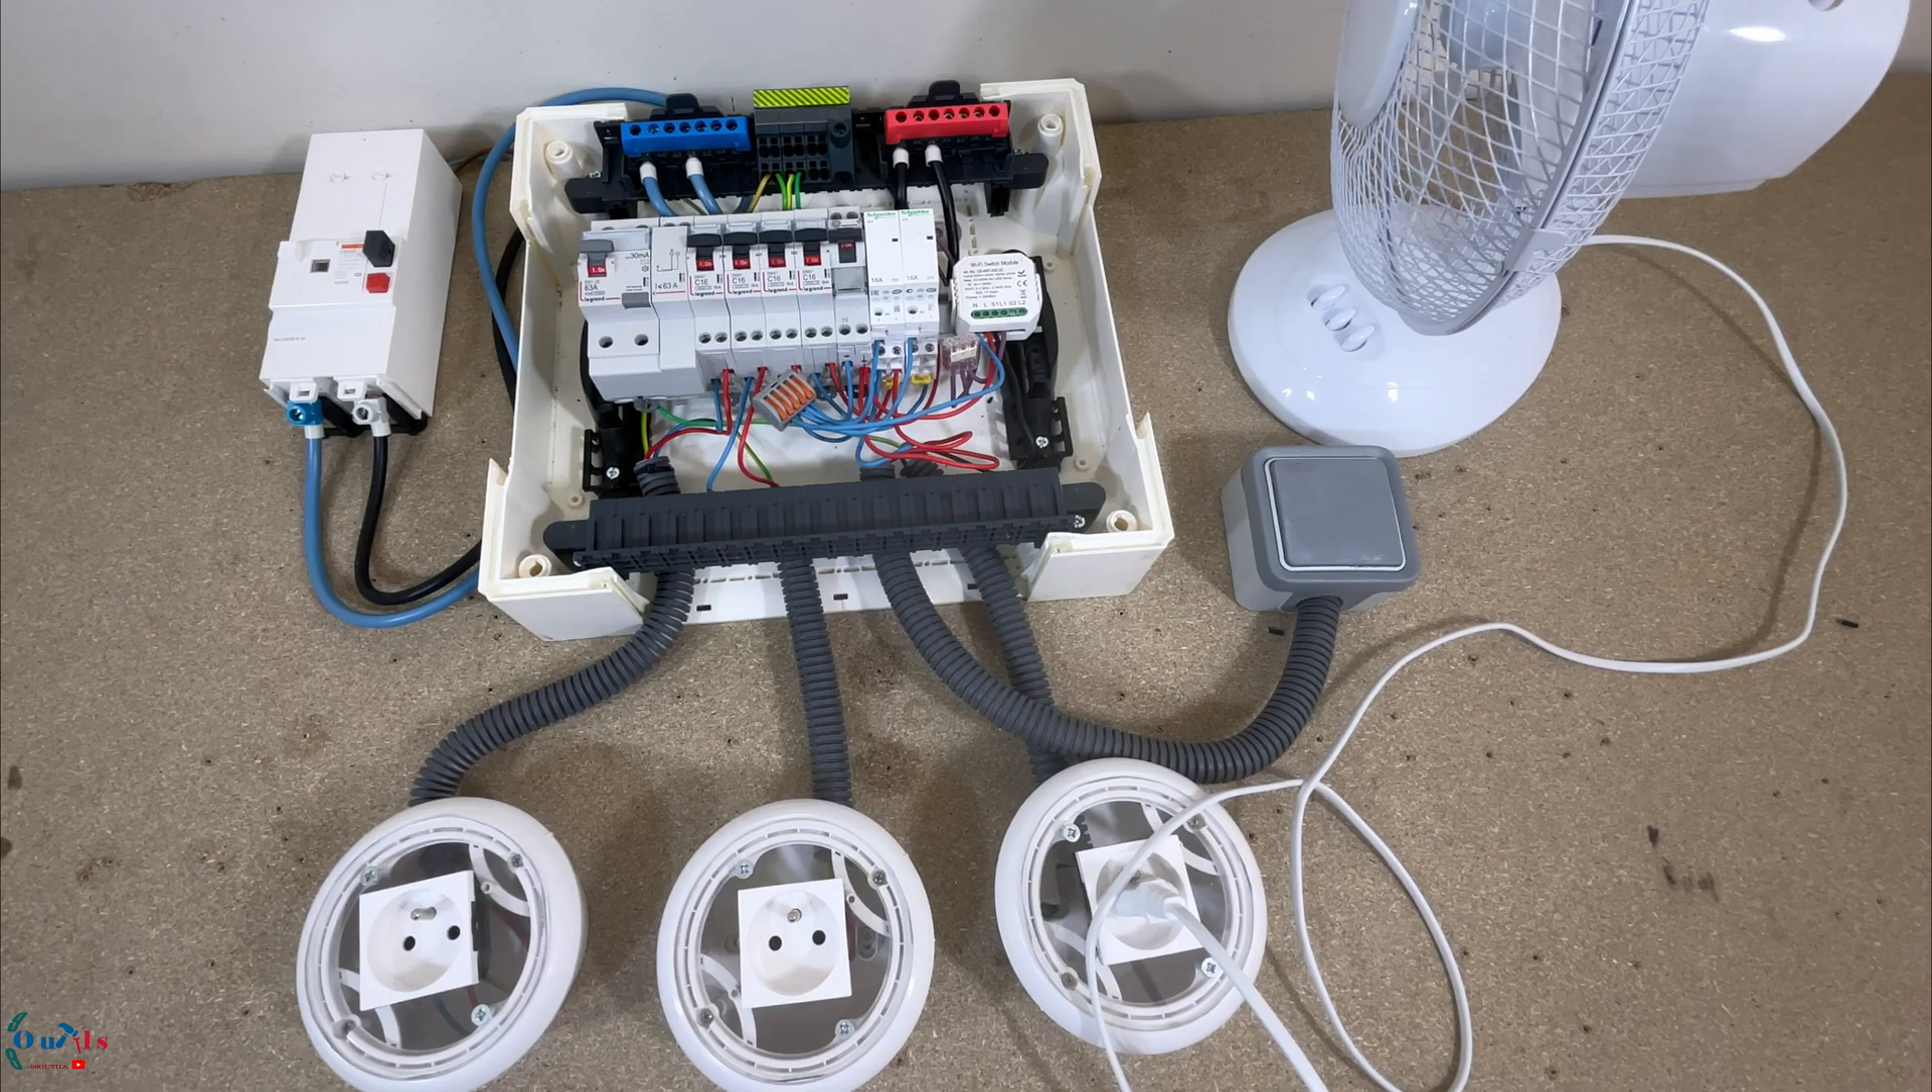Je viens de finir le câblage.